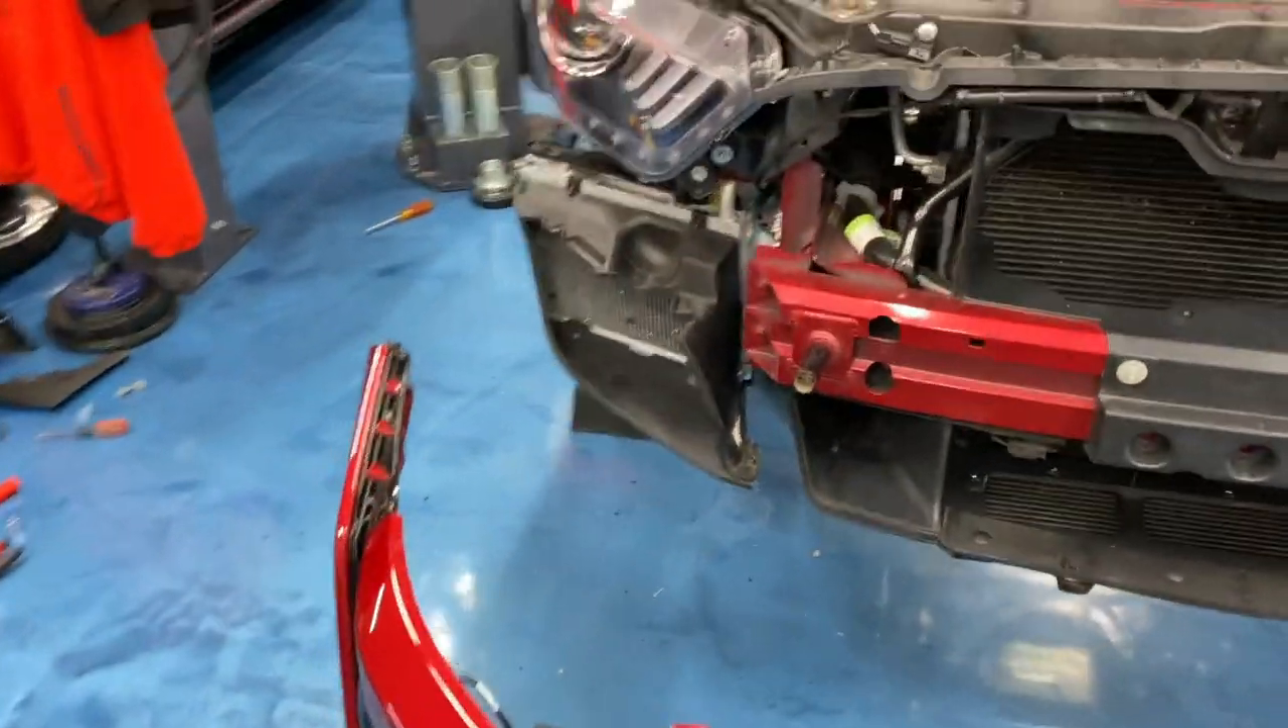There we go front fascia is removed.